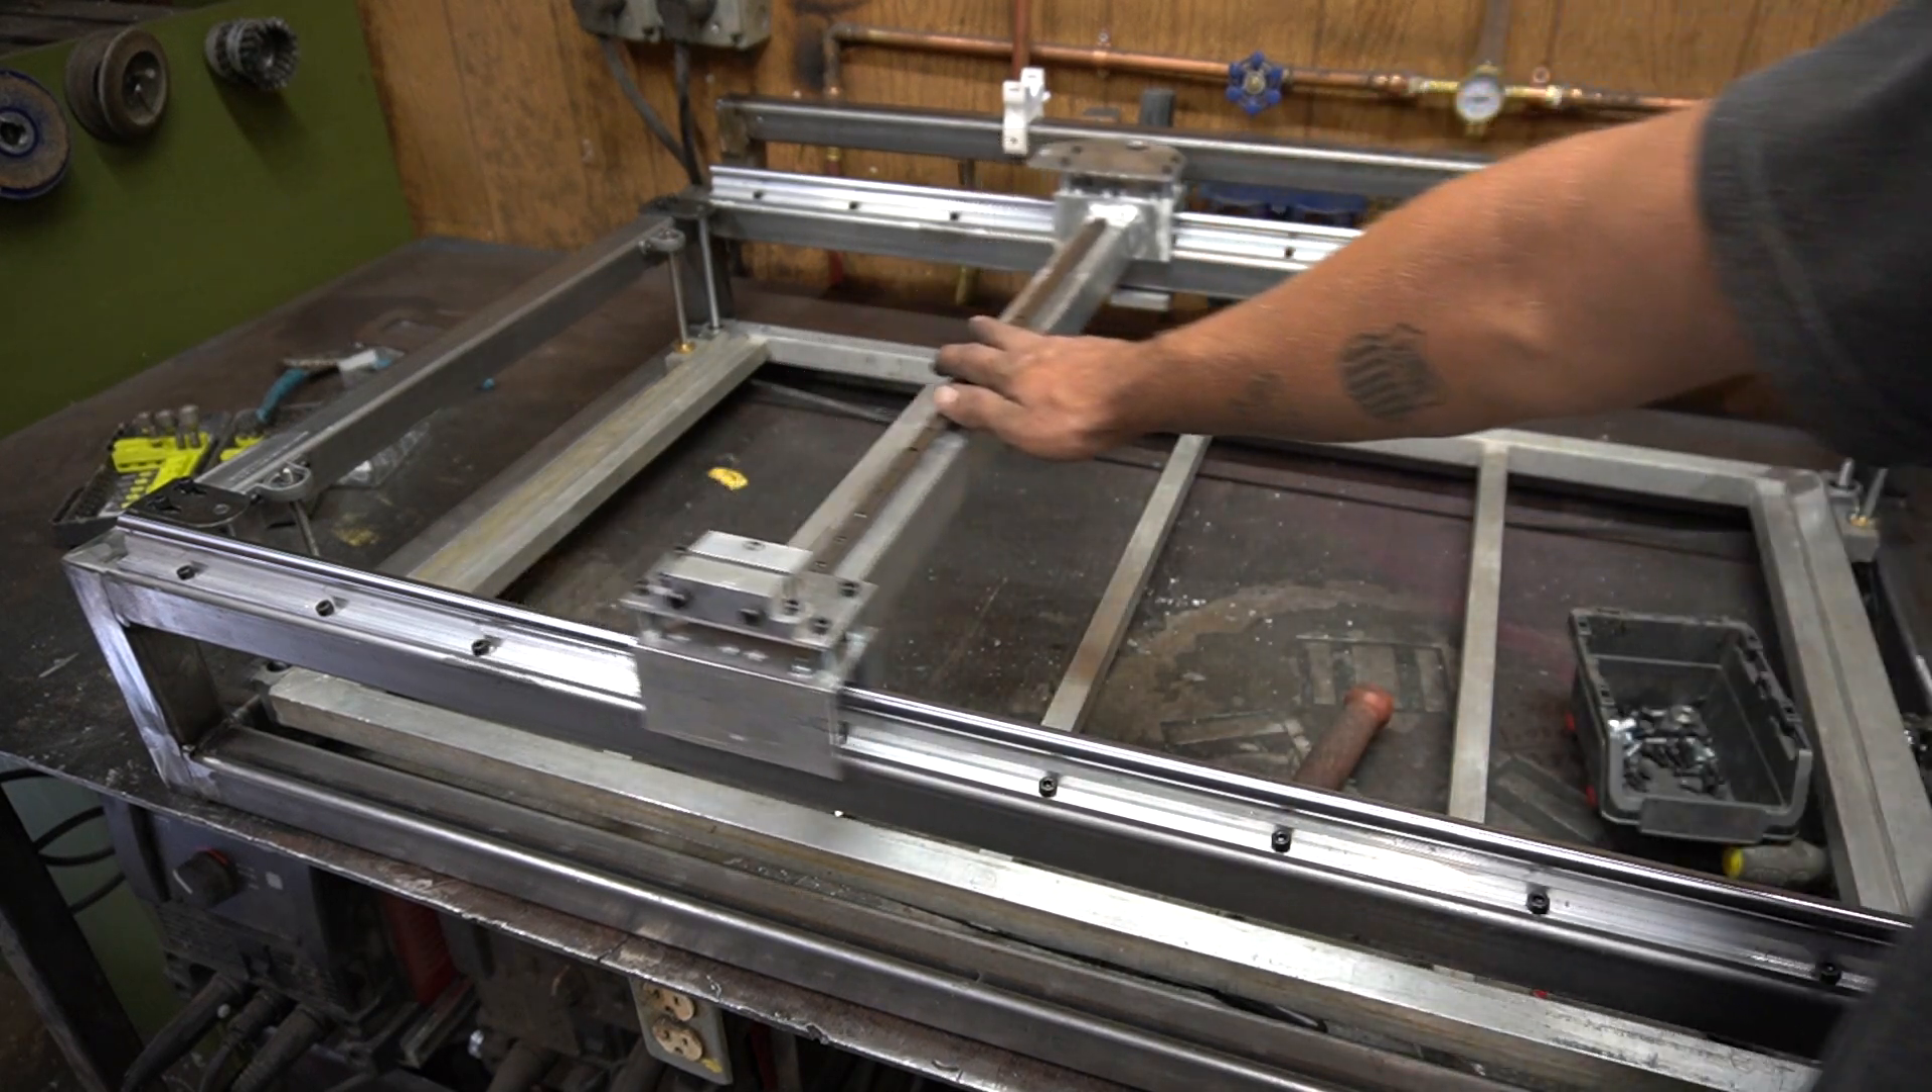Here we have all the parts that we made so far stuck together as one.